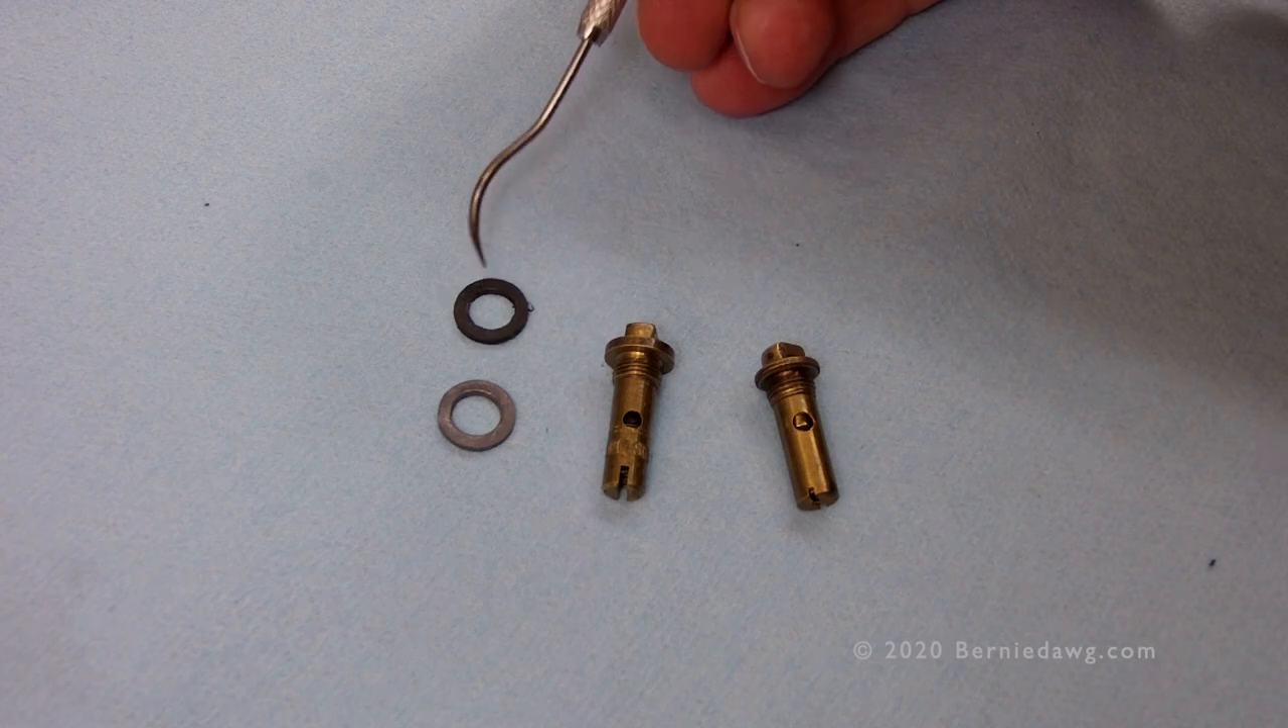Now very importantly both of these NRVs do not have head gaskets currently.